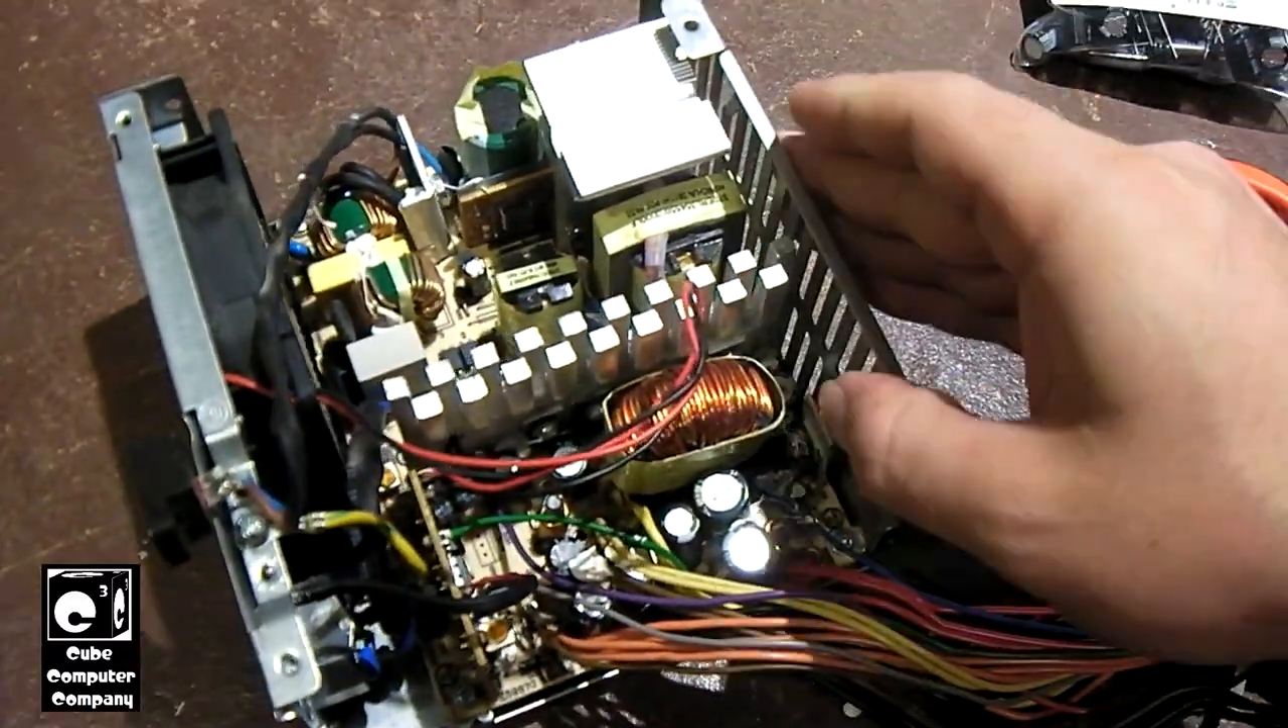Okay, so I got the, uh, PCB mounted back into the, uh, case.